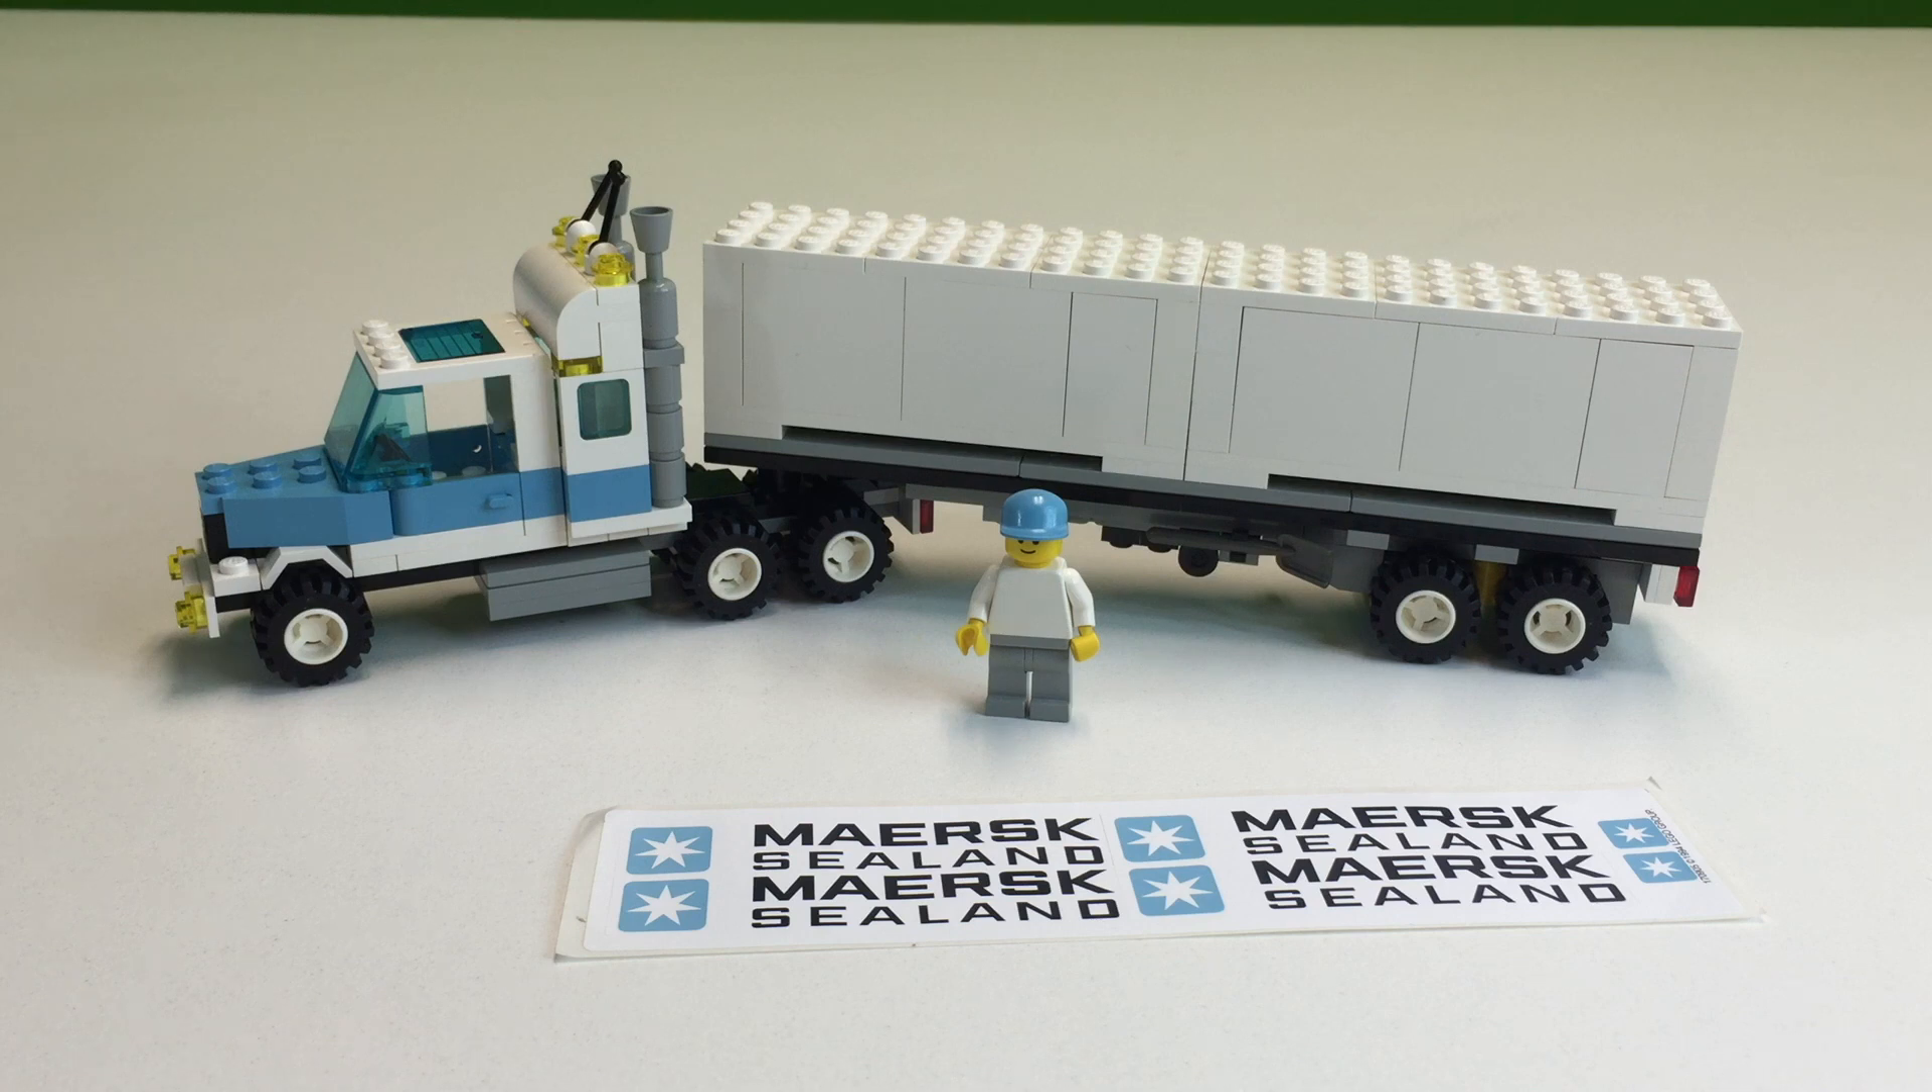Okay, we have finished the truck, except for the all-important step of putting the stickers on.